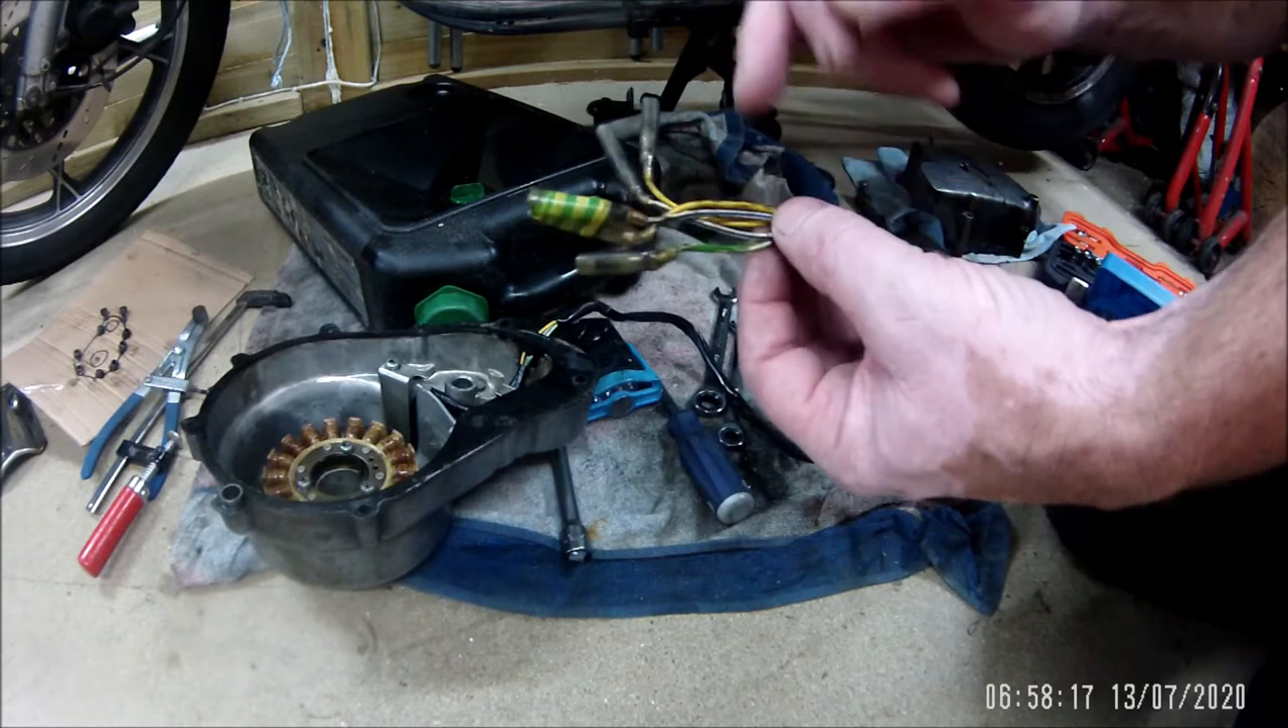Alternator slash stator cover is off, wires are out.